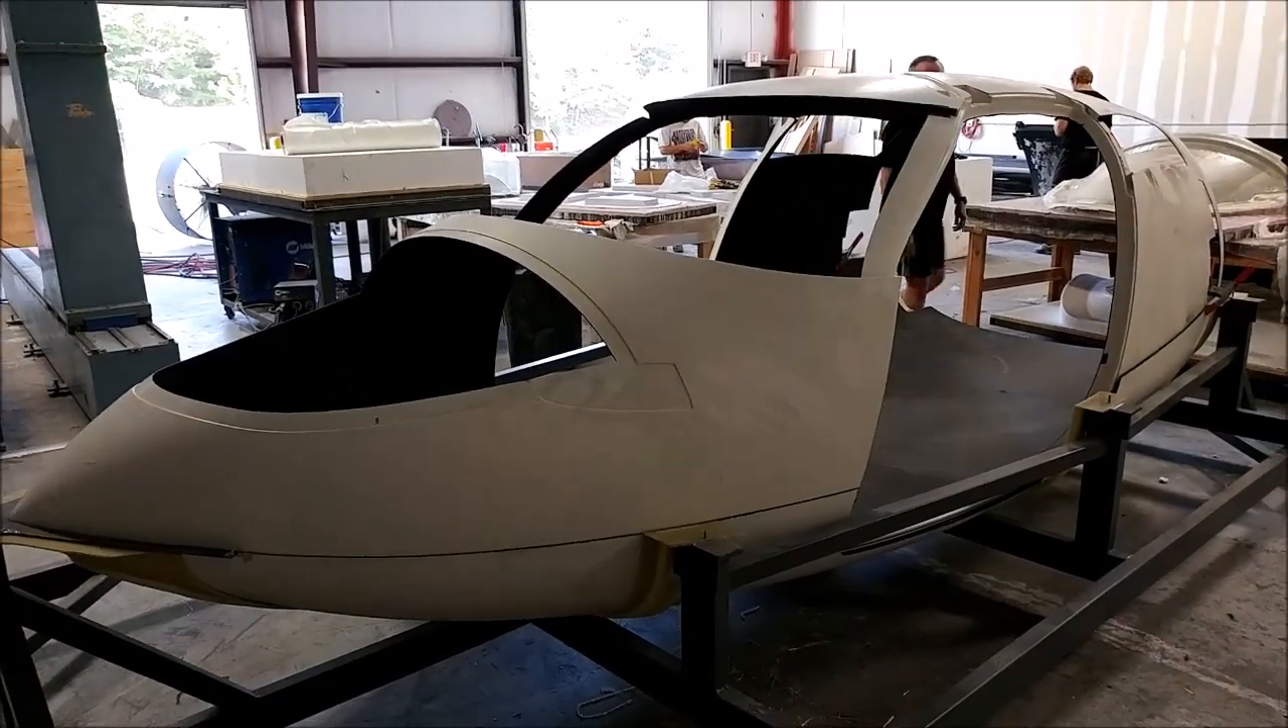Obviously the window is not in there yet.